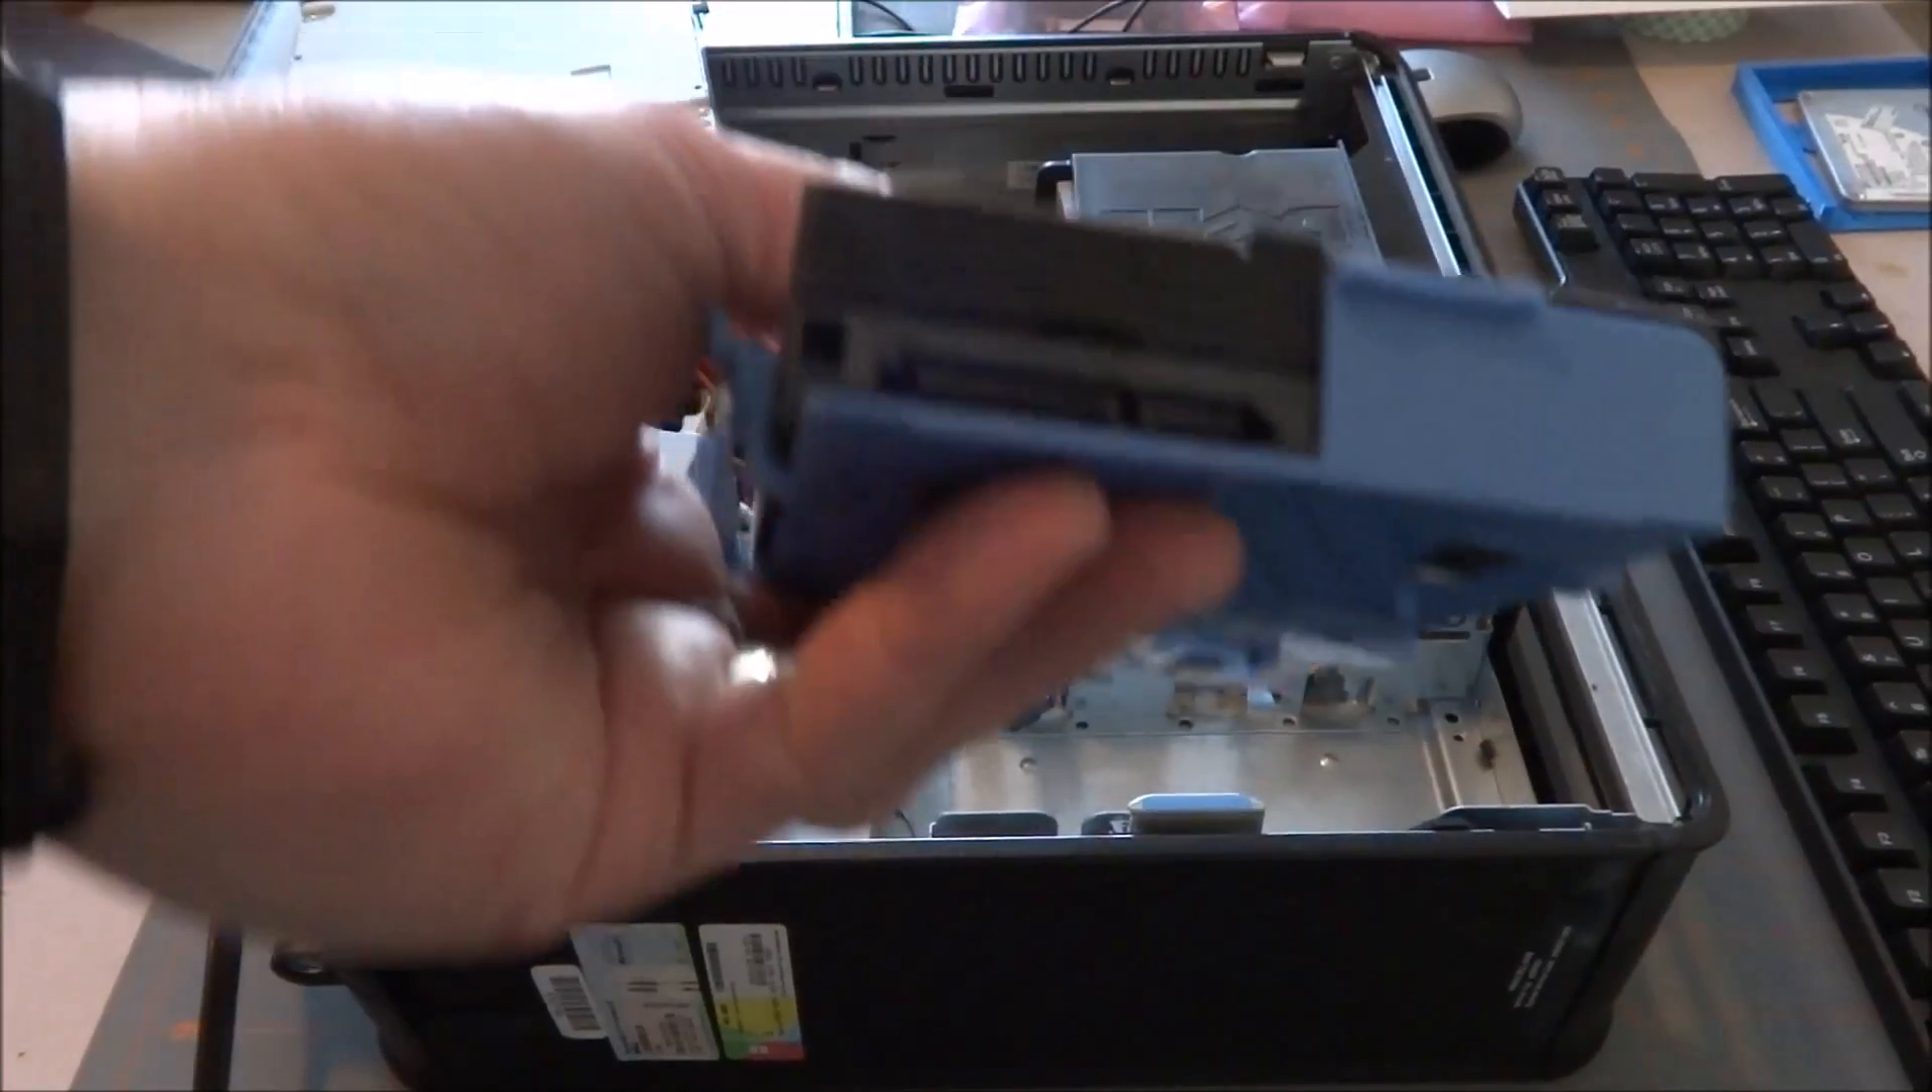Unclip the power cable and the other smaller cable. And the hard drive's out.